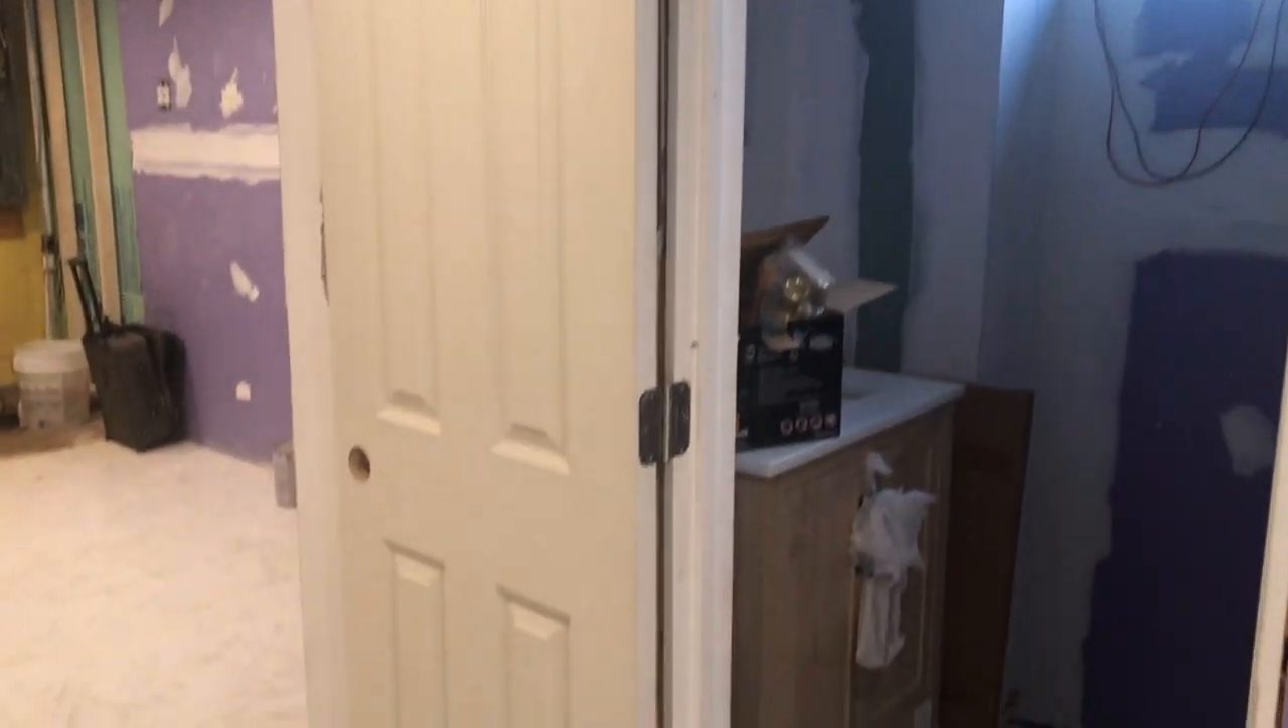And then in our bathroom here, there's a door already. I still need to put the handle.